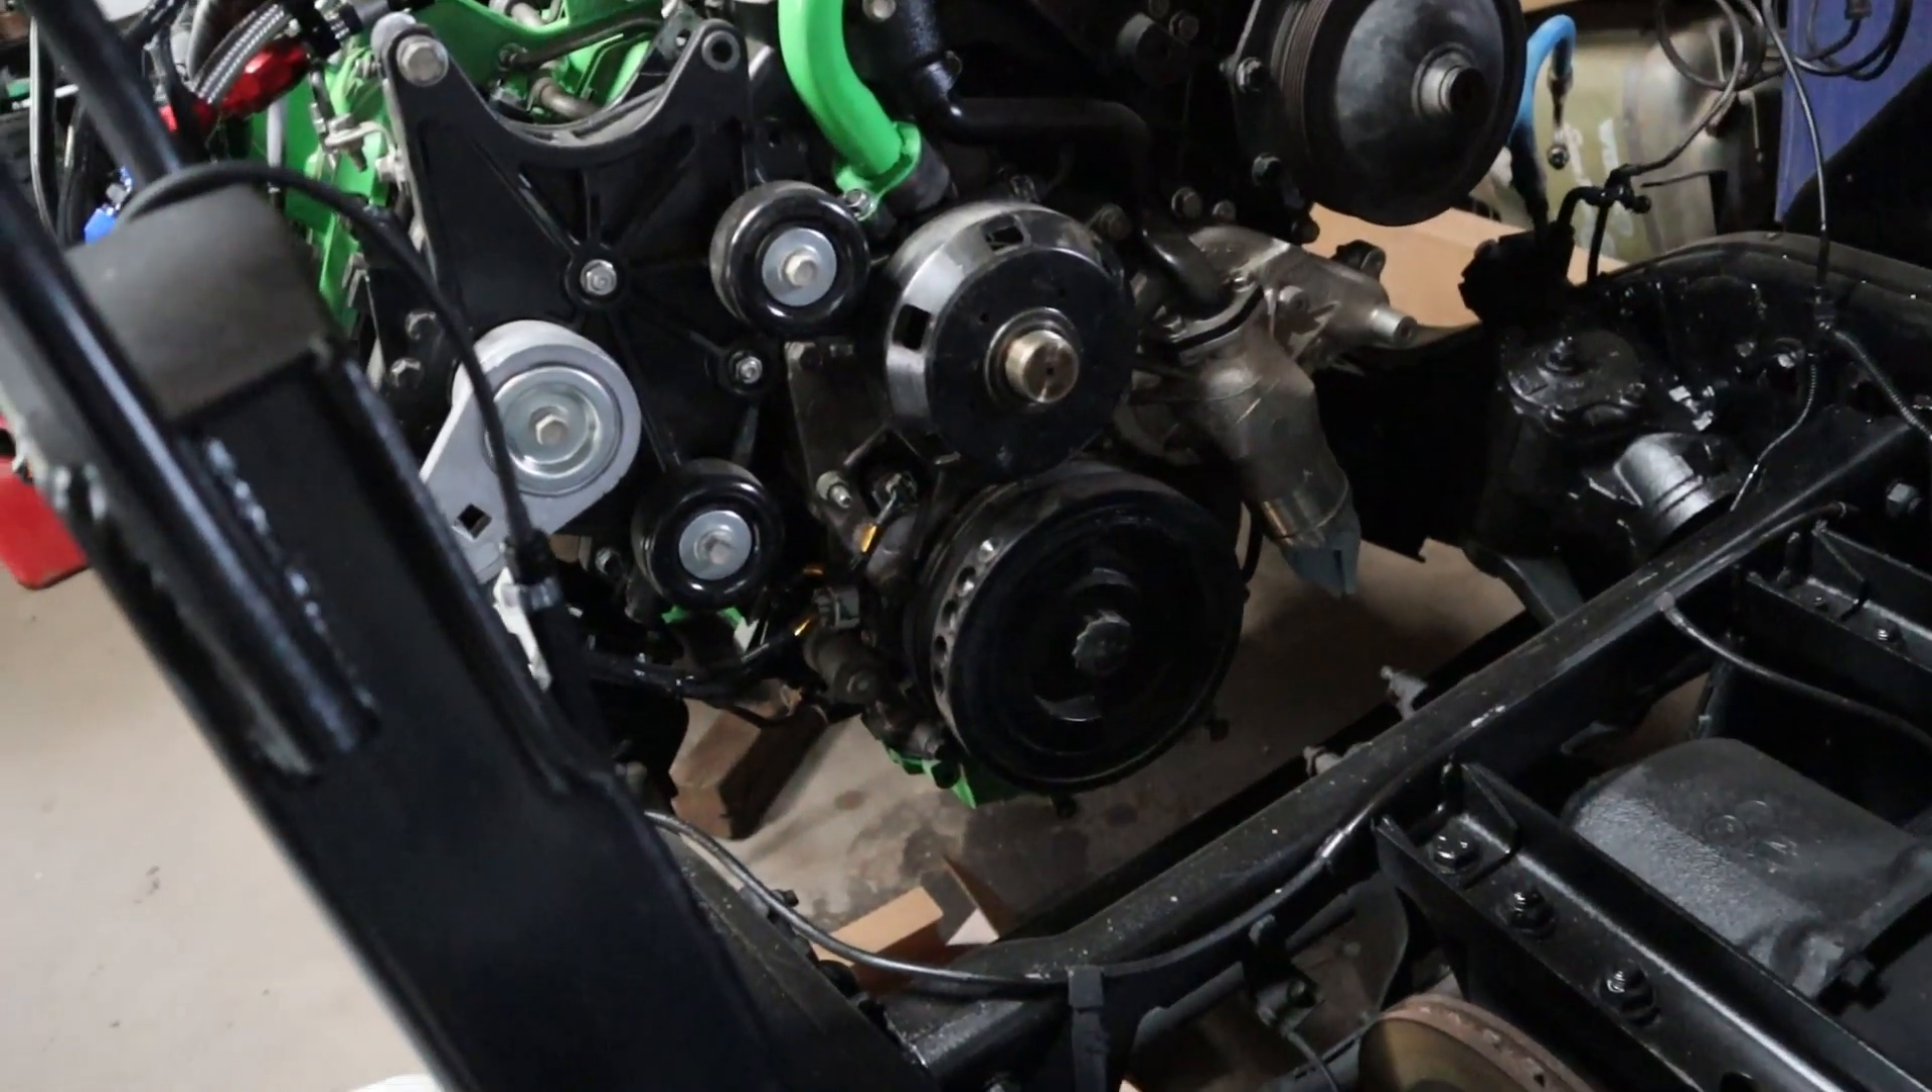We have a lot of stuff in but we are still waiting on finding an engine fan on here.